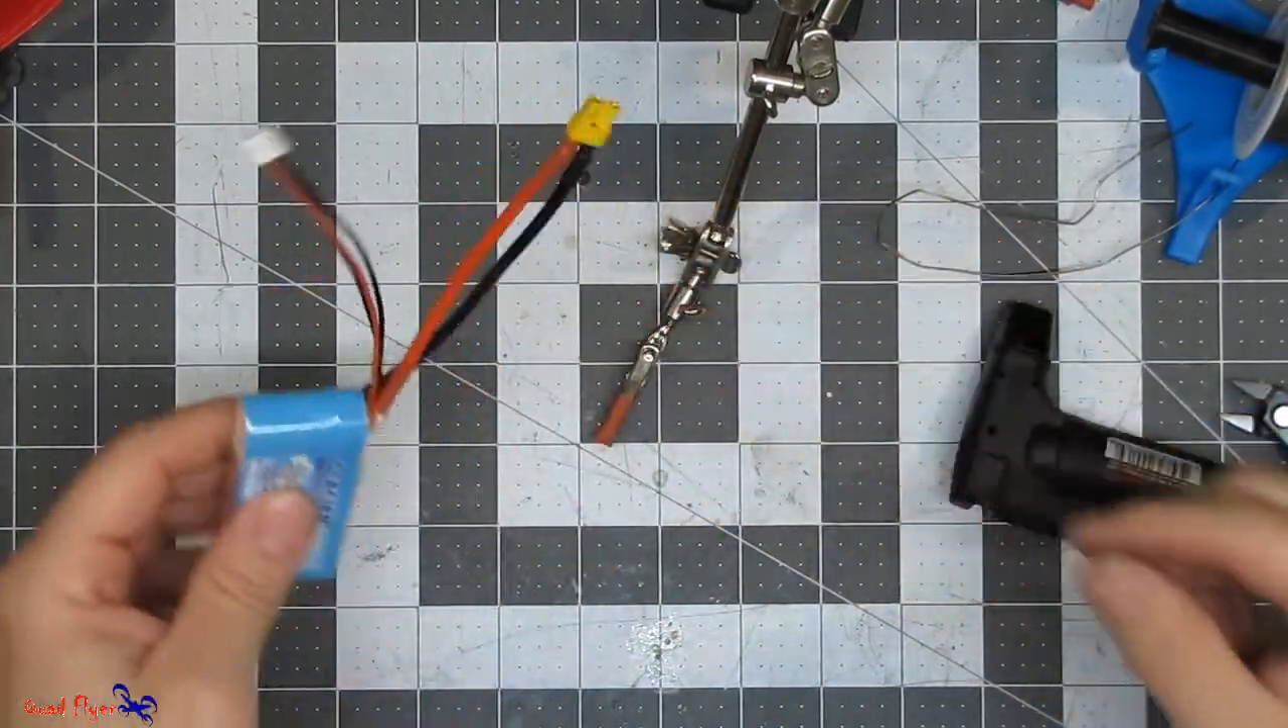We've got our XT30 connector soldered onto the lead of my 2S LiPo.